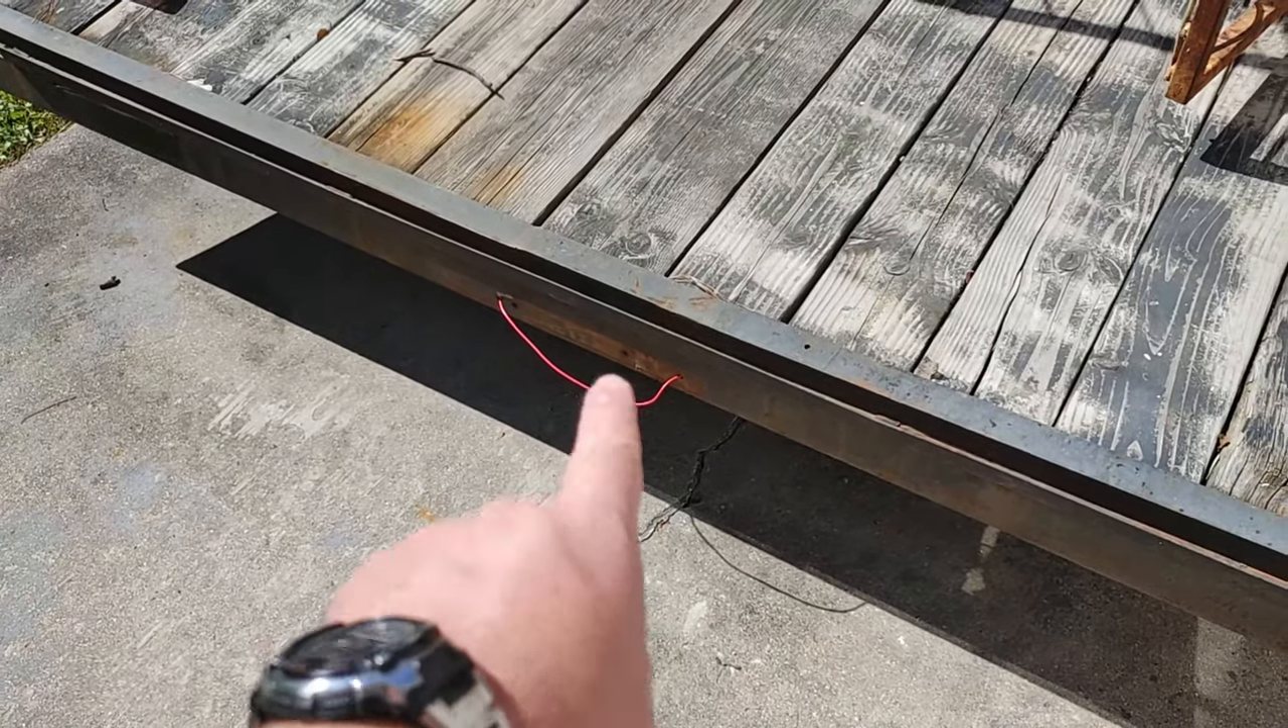I do still need to get the center light uh here the clearance light.